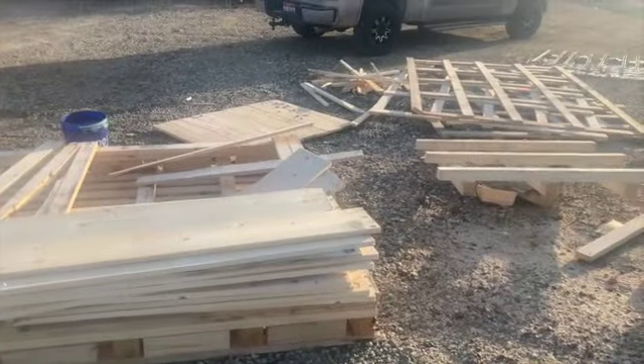Well, I've got that crate torn apart.